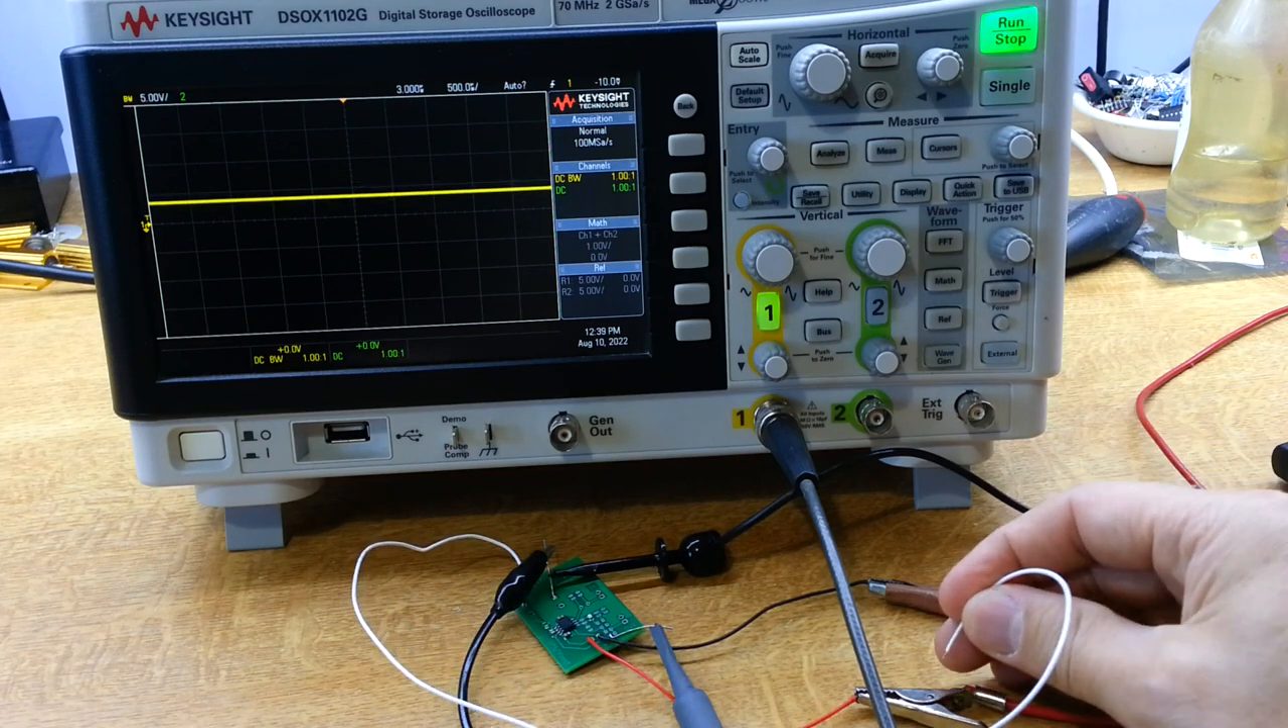At the moment, this wire is not connected anywhere.